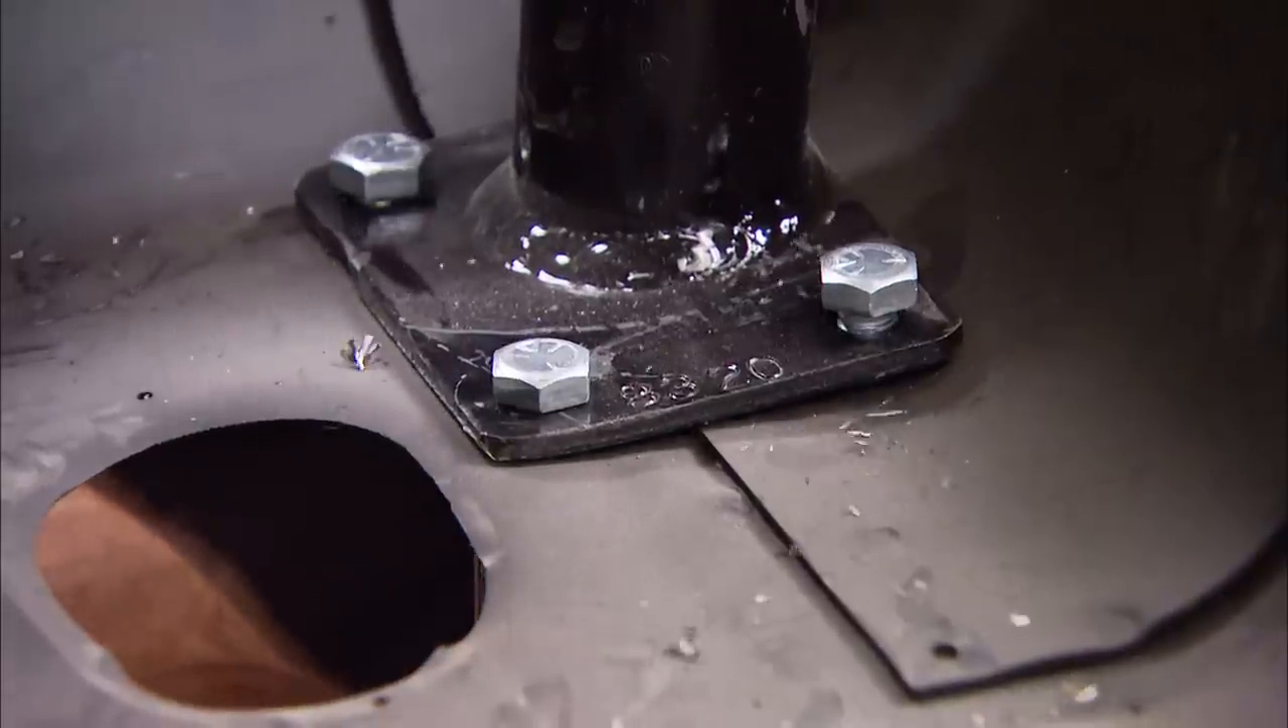Notice how the plate forms to the floor.